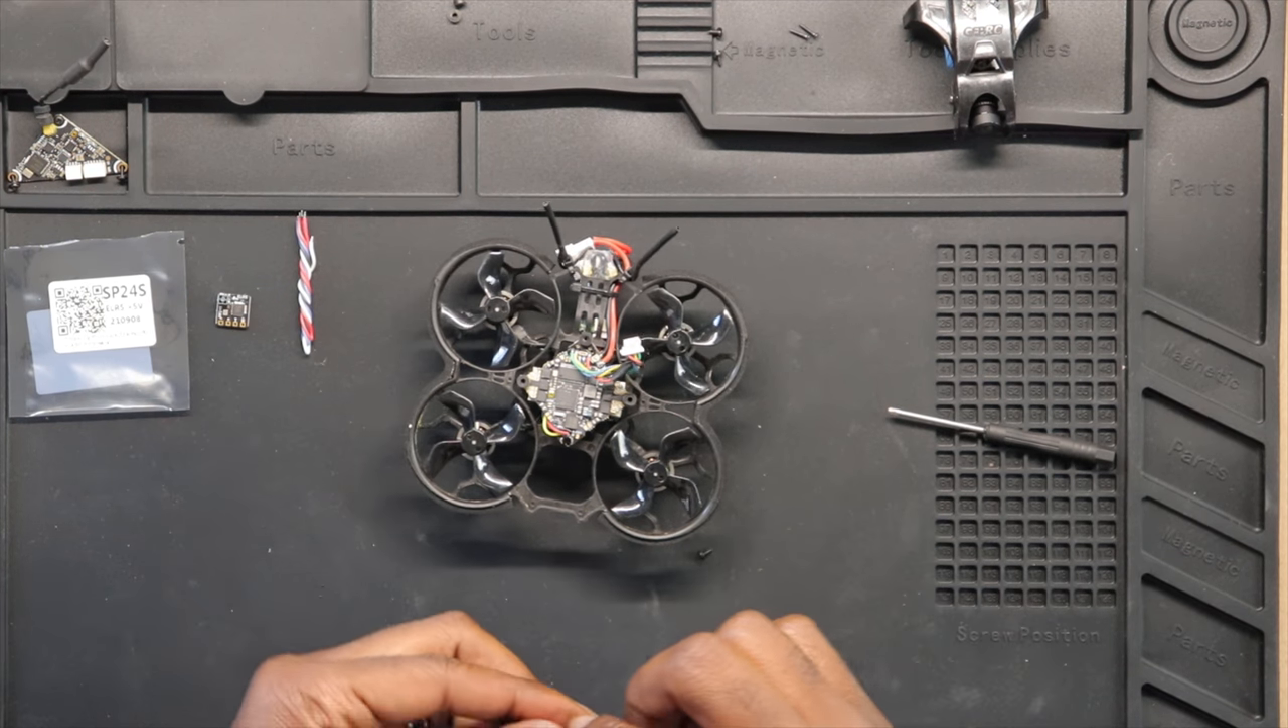And now we have access to the full flight controller here.